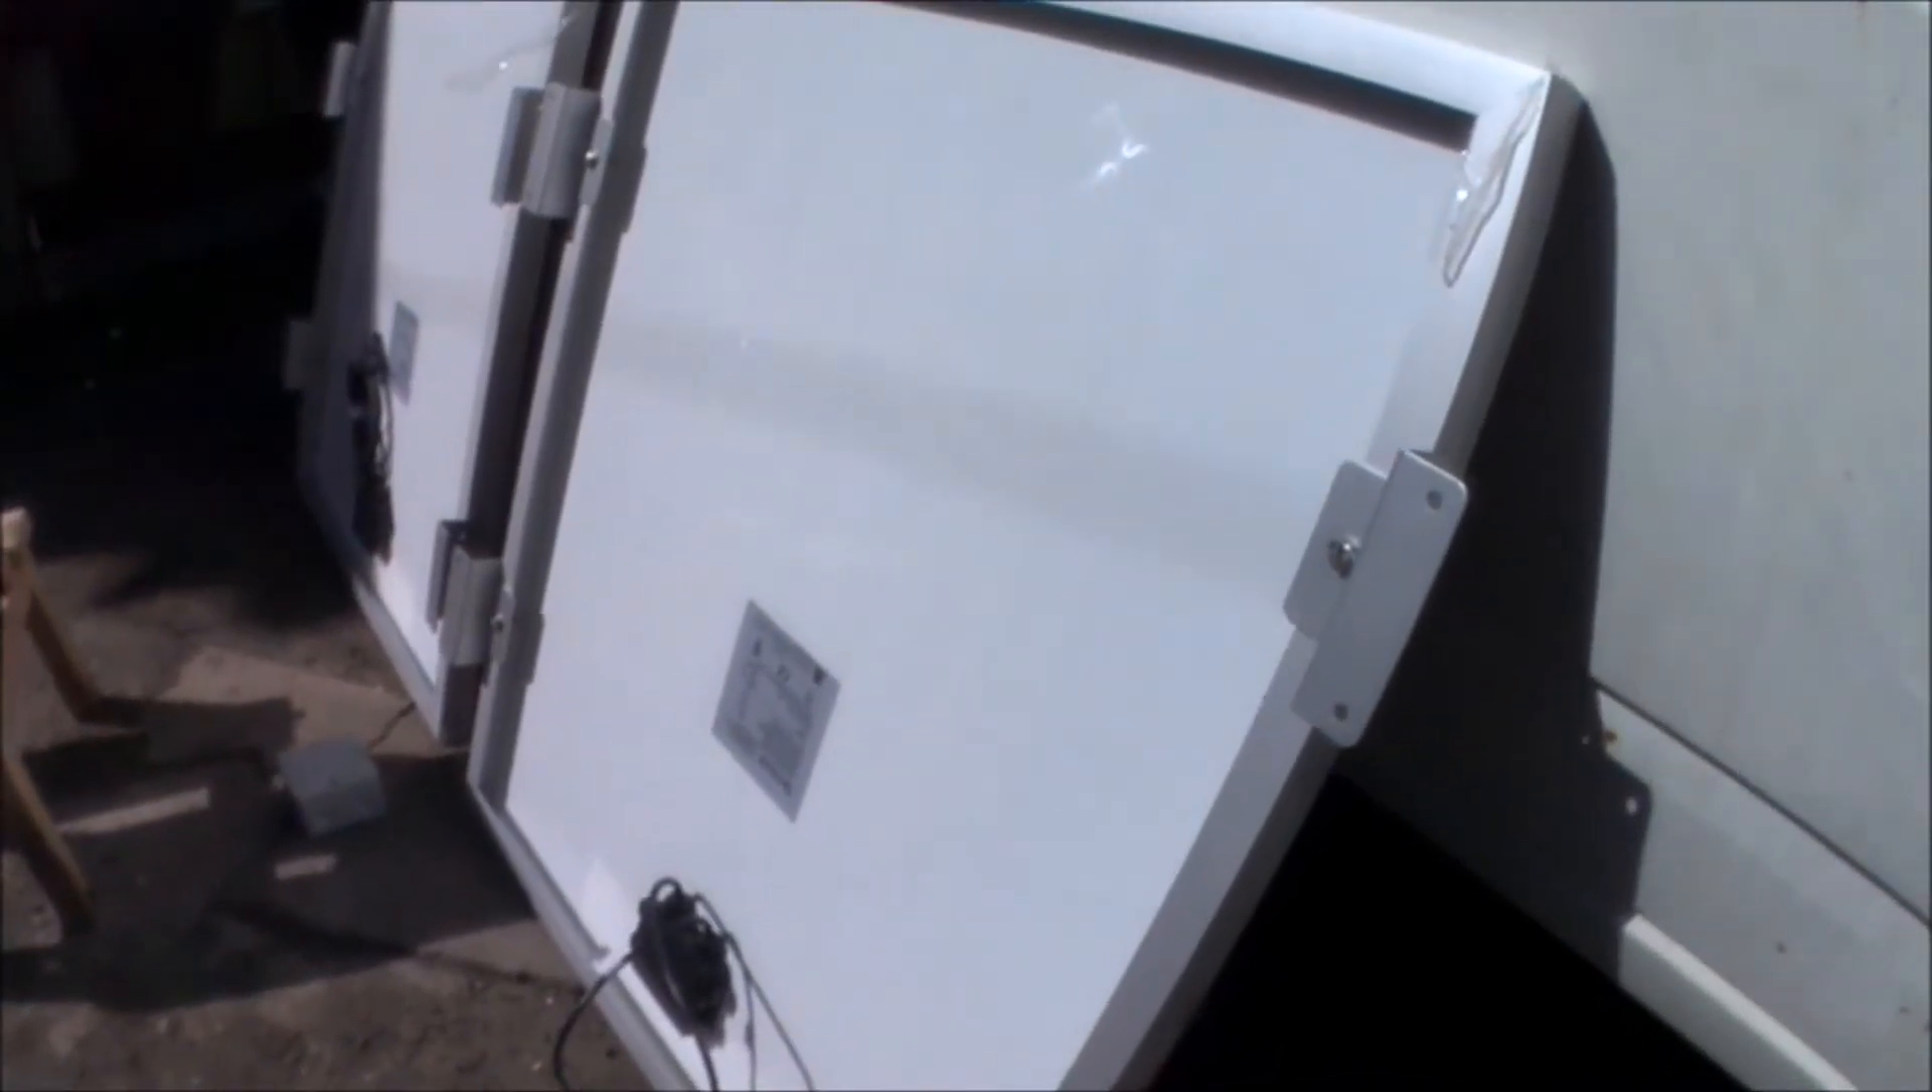There's the brackets all ready and fitted for the solar panels.